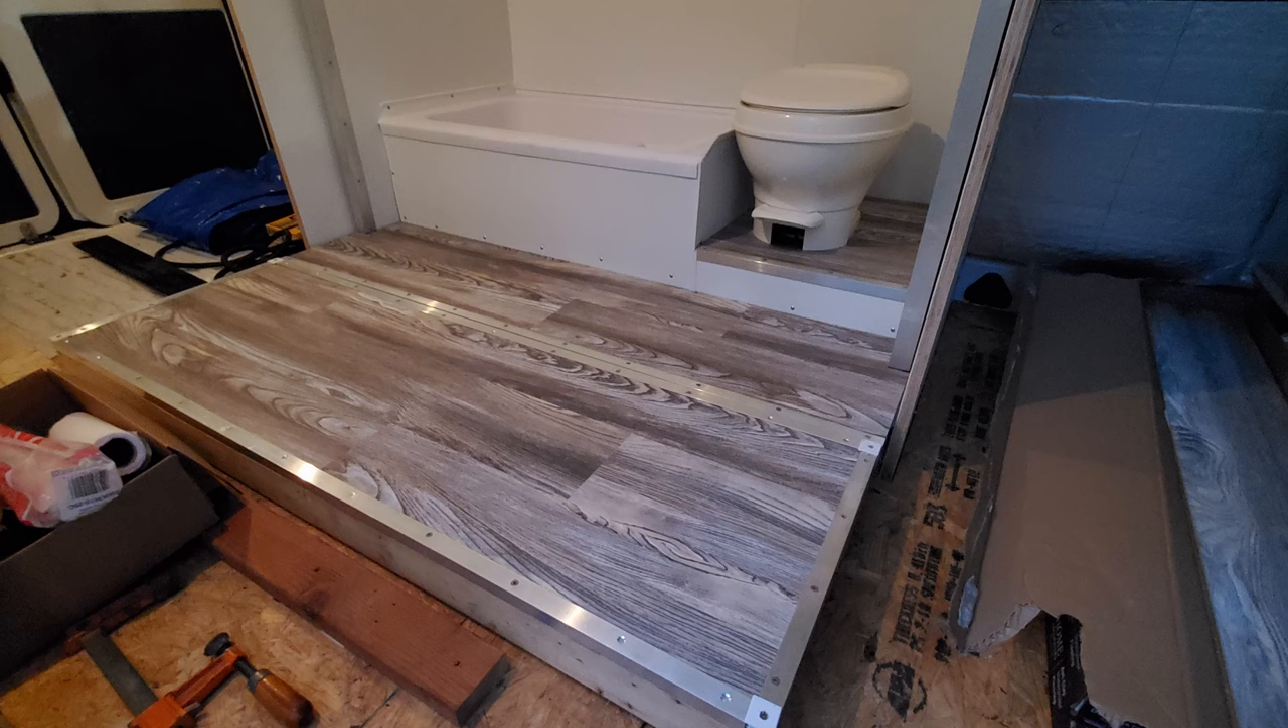The RV toilet is now installed. The front section of decking with the vinyl flooring and aluminum trim is set in place.